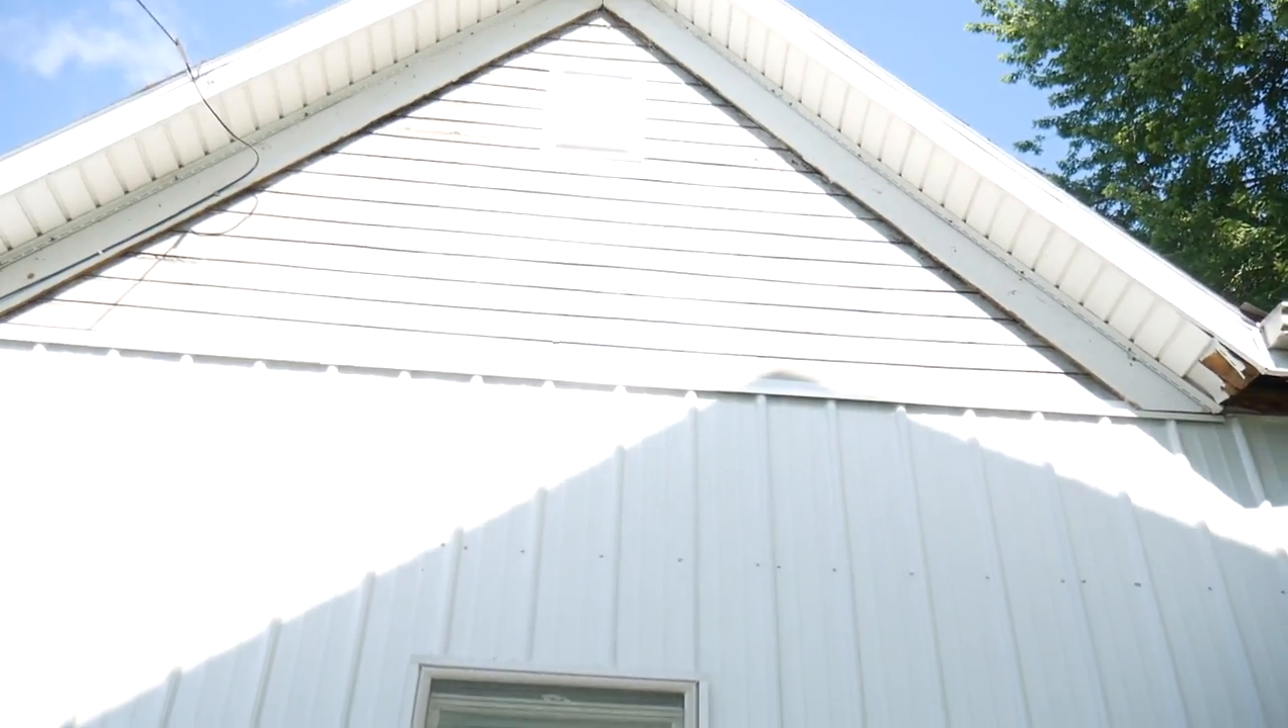So just up here it doesn't look bad but there's supposed to be shingles up there to match the other two sides of the house uh up in the peak.